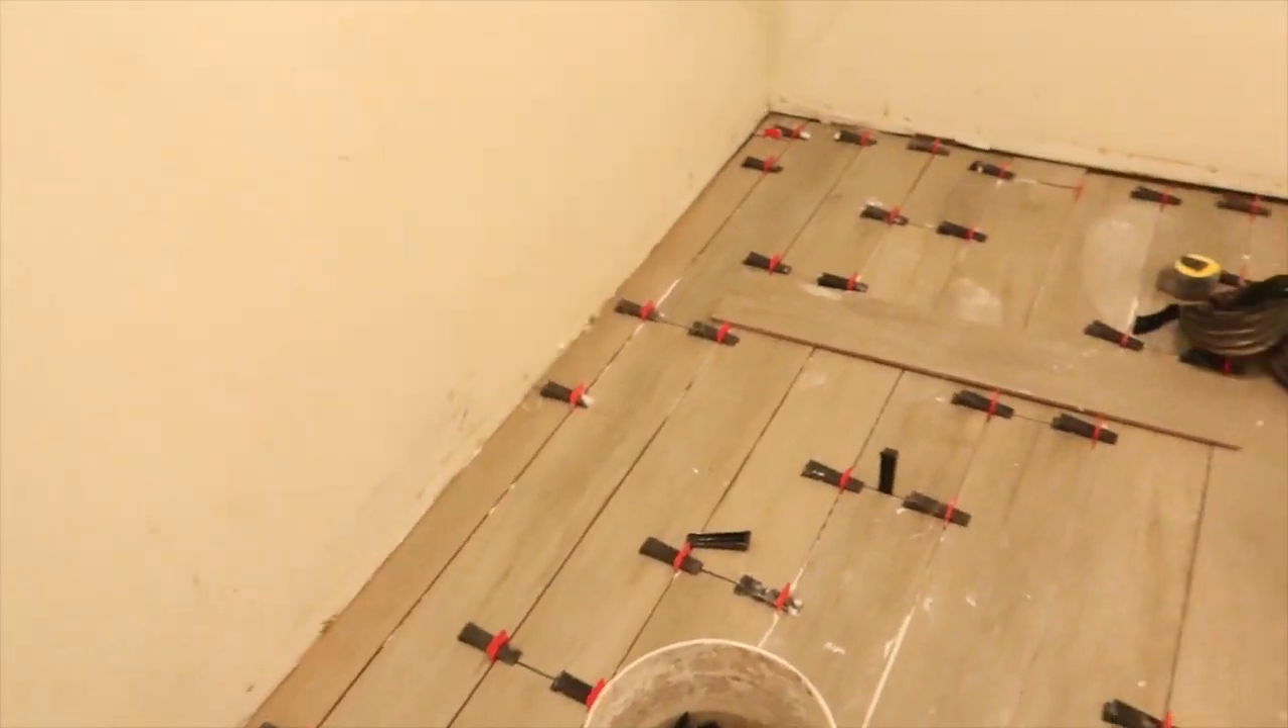The laundry room is almost complete guys they still have tools out and of course they still have the spacers right here.